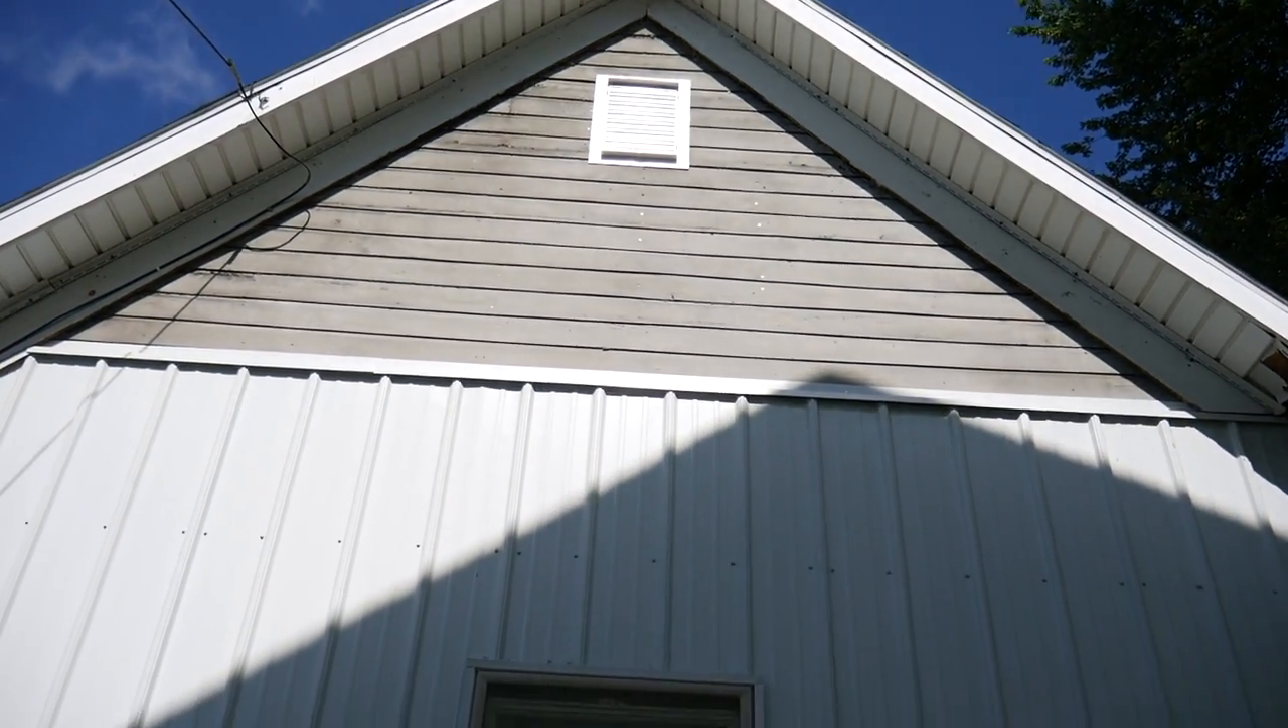So just up here it doesn't look bad but there's supposed to be shingles up there to match the other two sides of the house uh up in the peak.